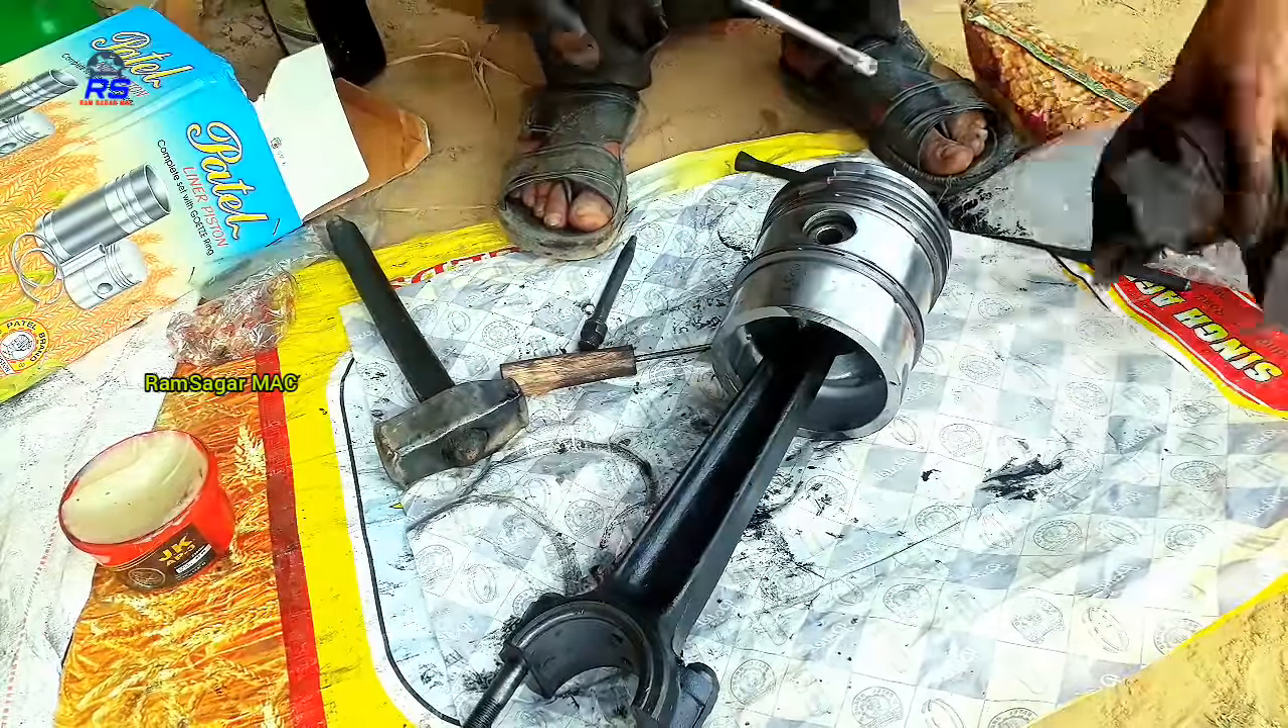तो आपका piston तो फिट हो चुका है।